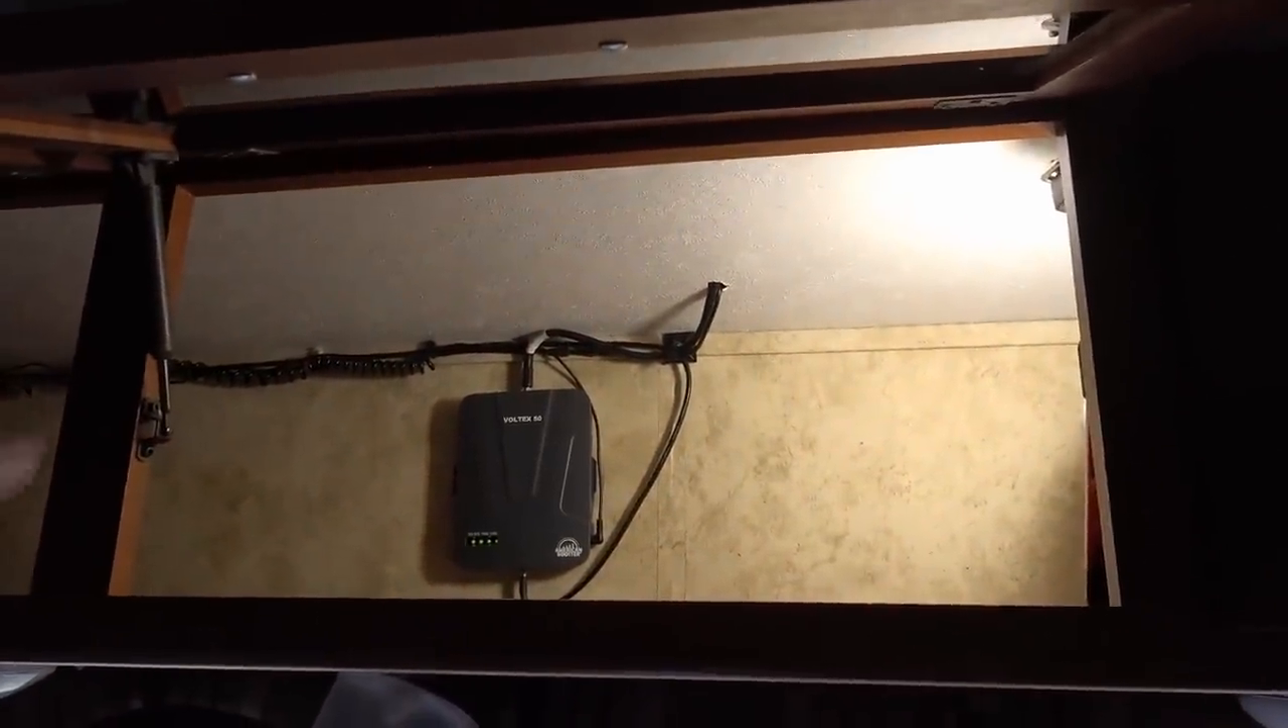And I've cleaned up all the wiring. Tidied it all up and mounted the Voltex 50 amp on the wall there.